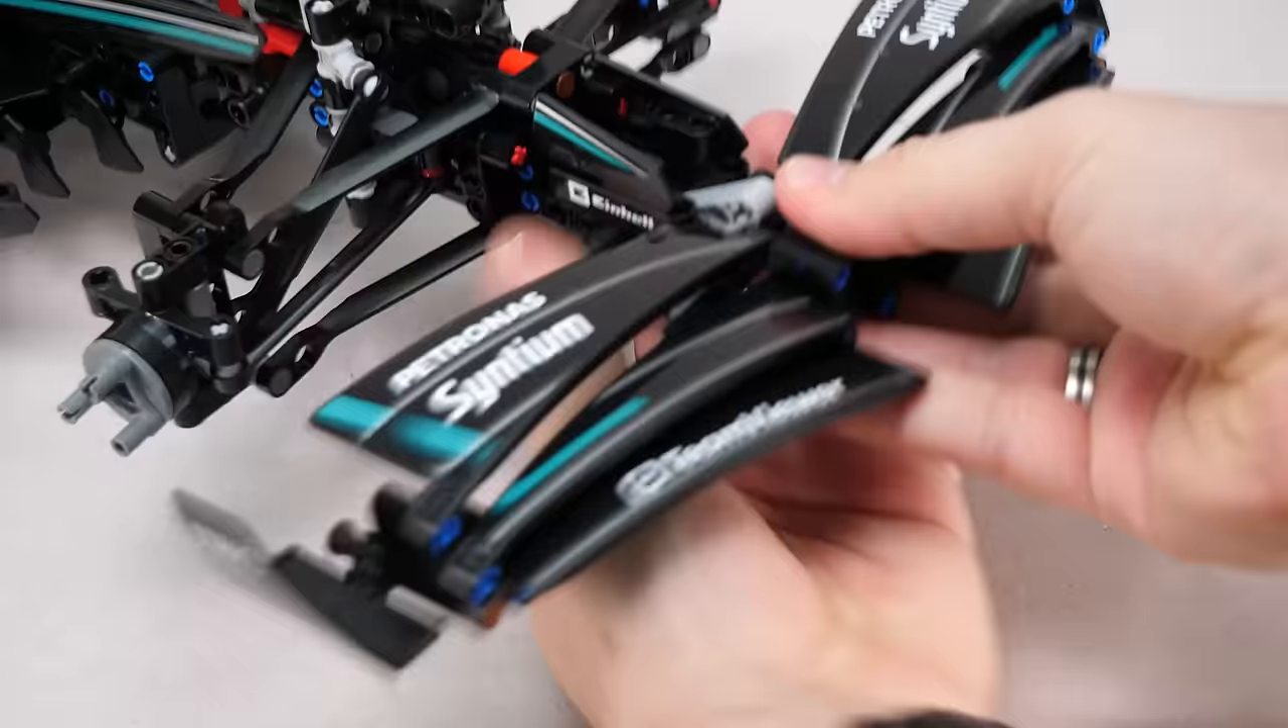Here is the fully assembled front wing.